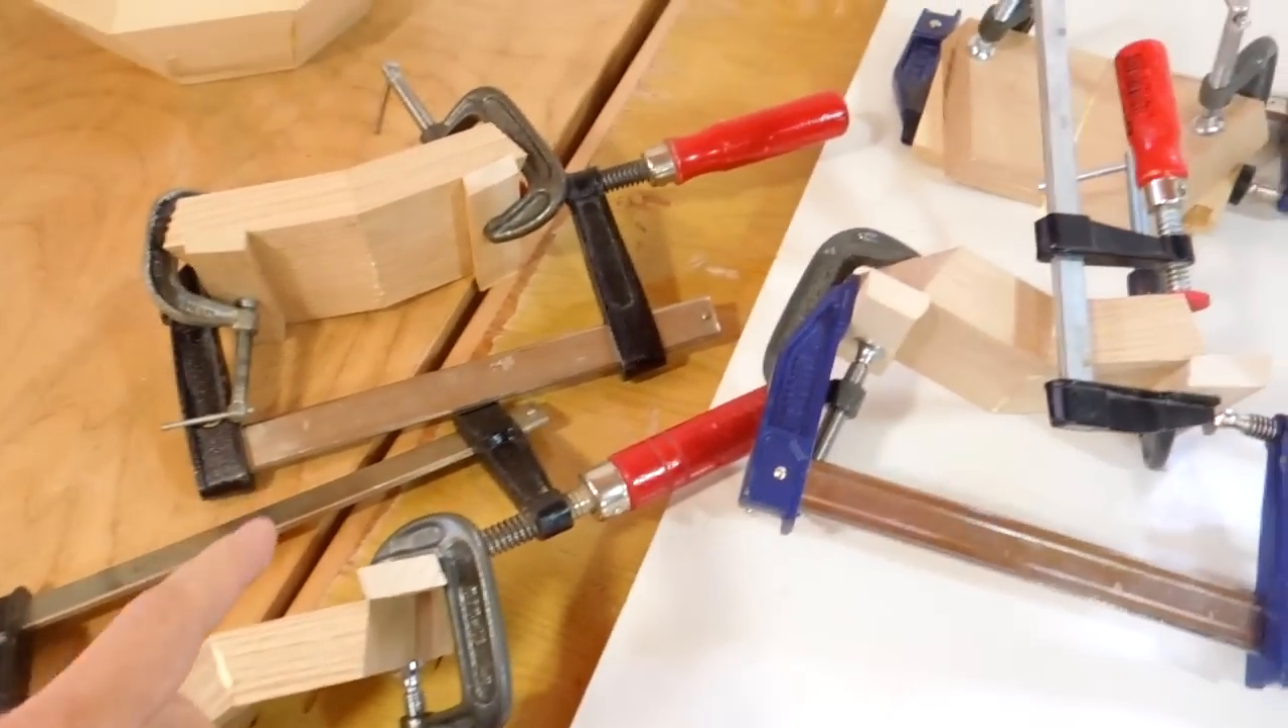So, the thing I'm making is got ten sides, and I've got four of these pairs already glued together.